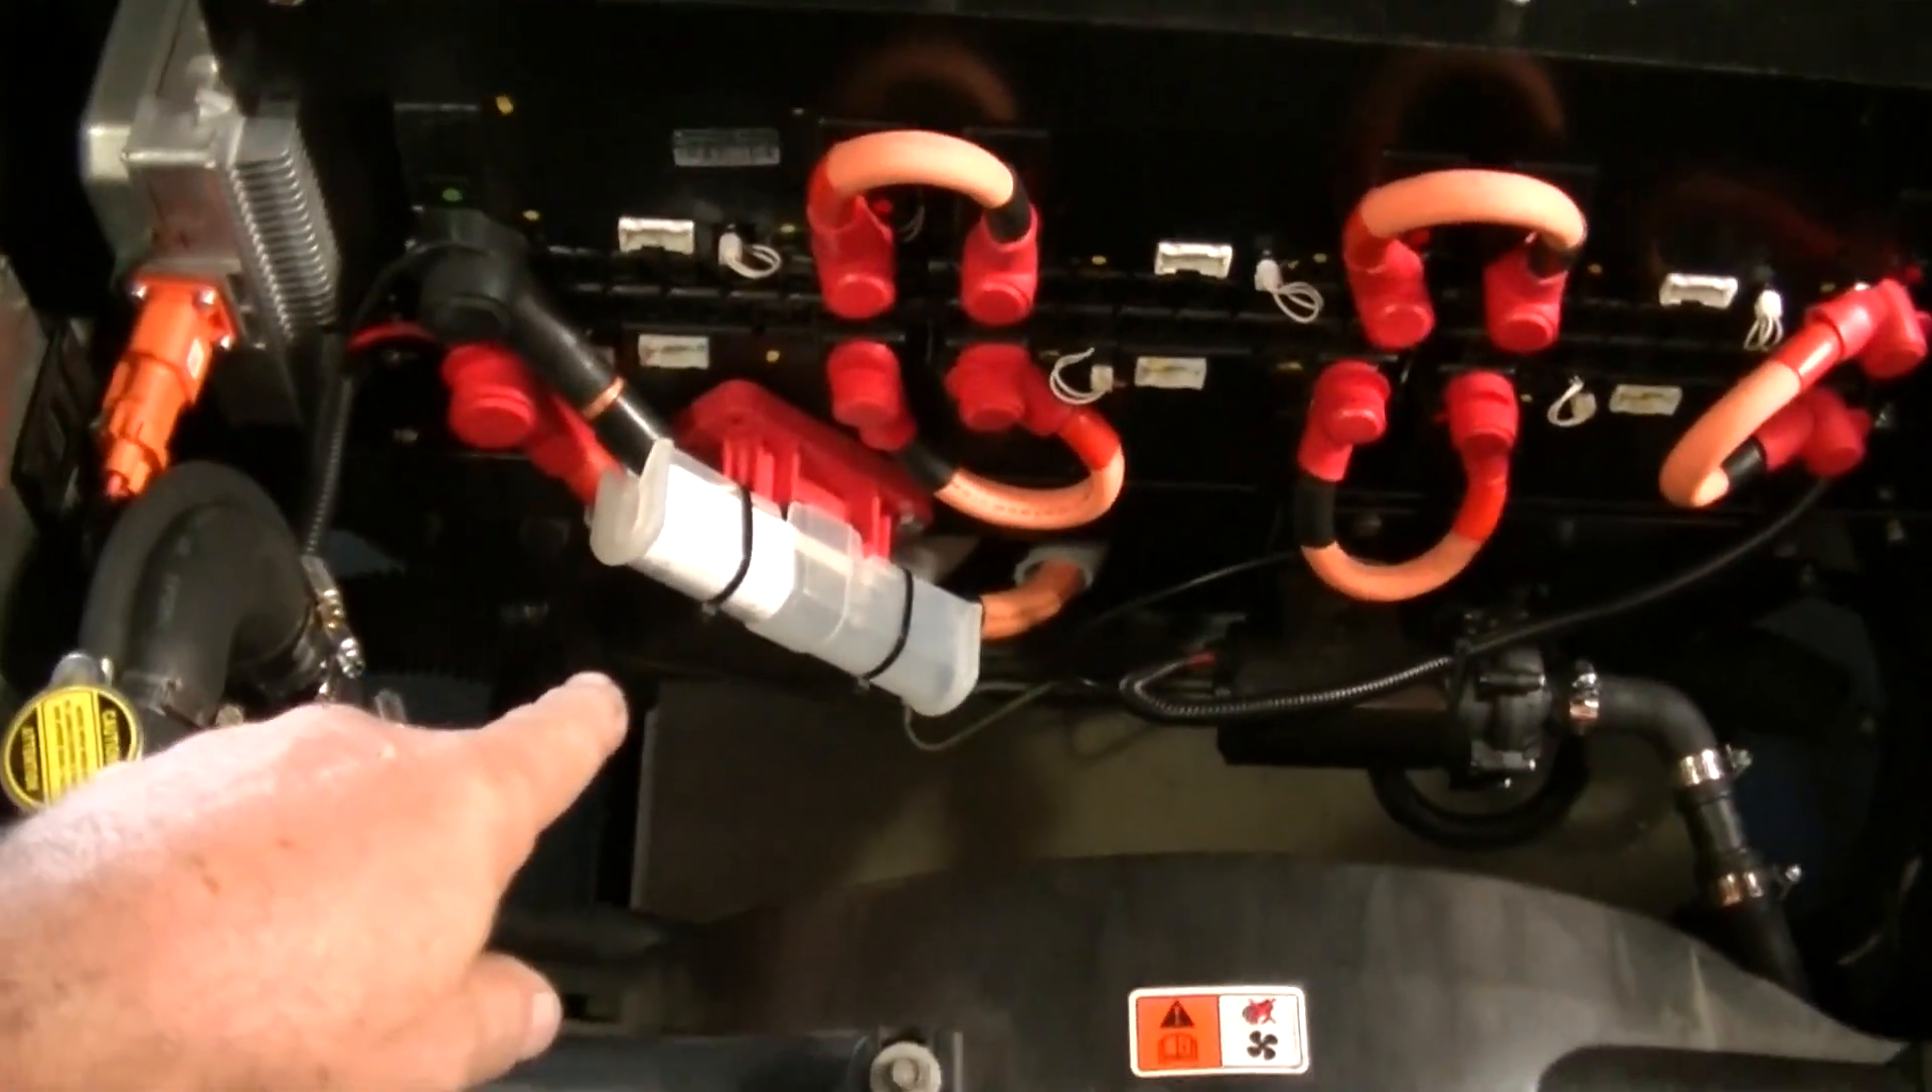So here's what we got. All the batteries hooked up.